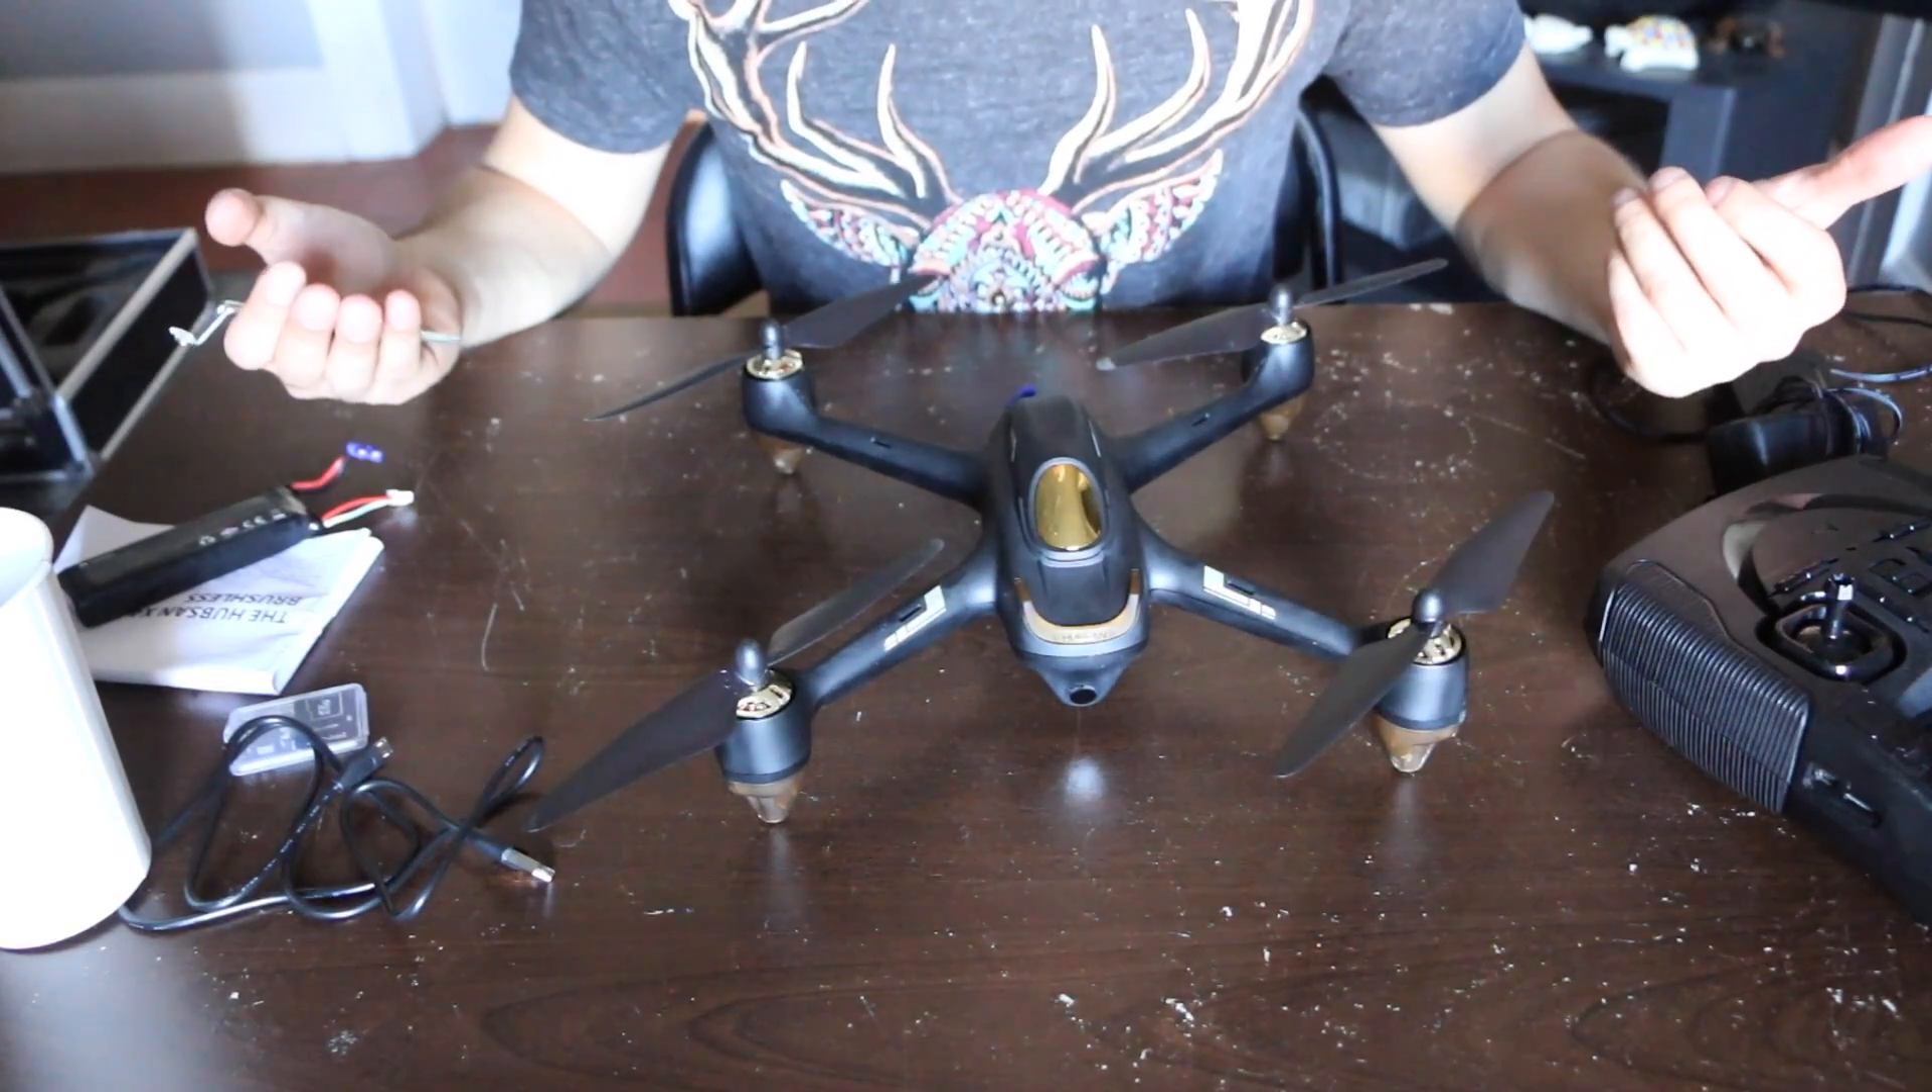And there we go. We have the various propellers on.